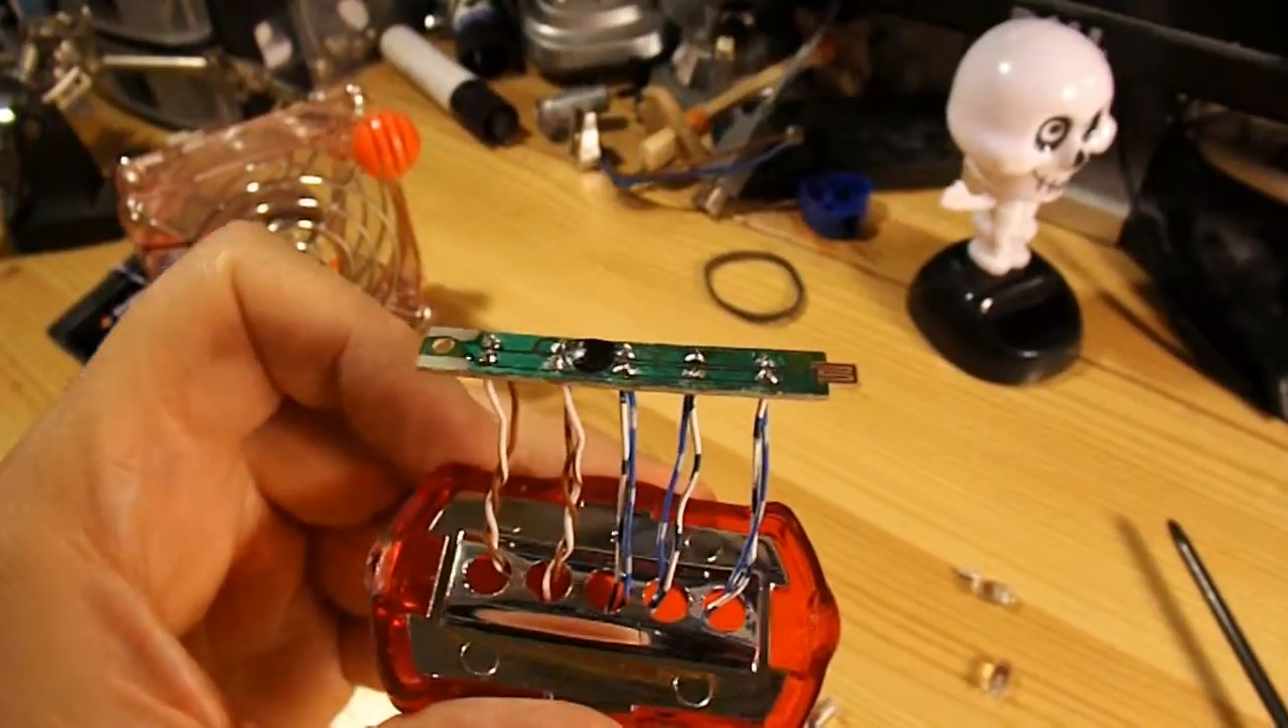There's all the wires put in place to extend the LEDs.